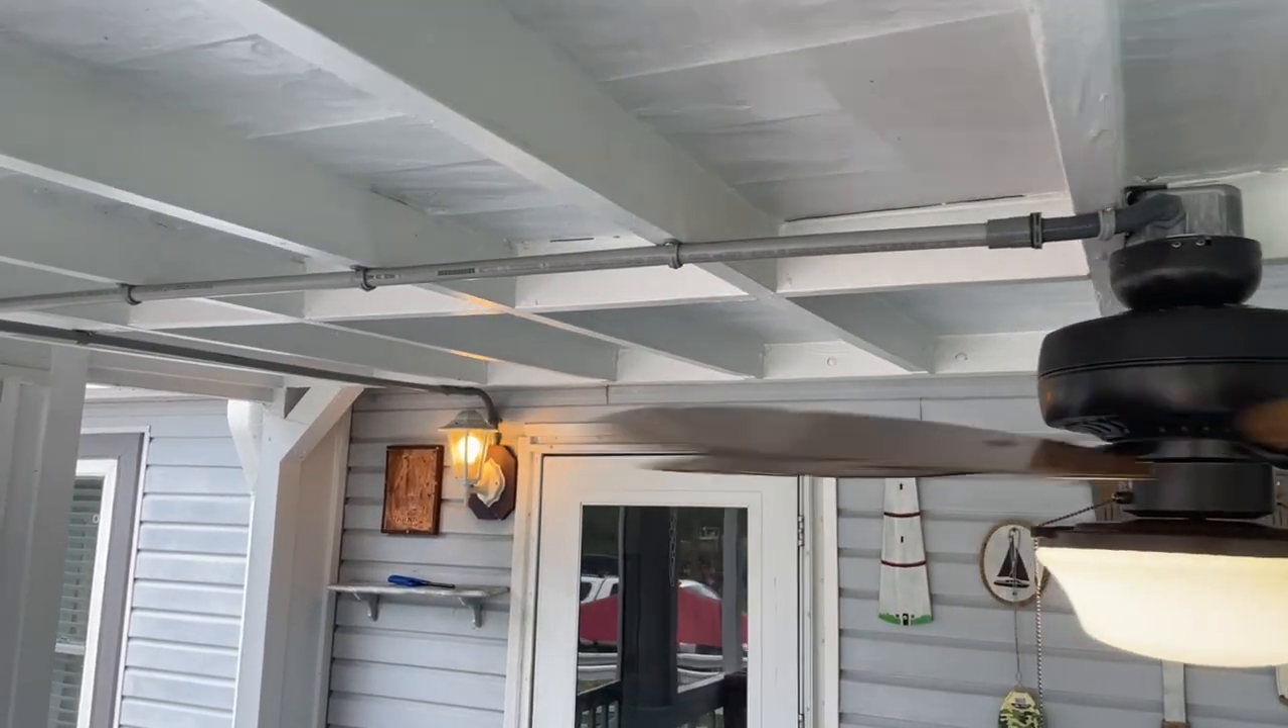Okay, so we're done. The ceiling fan is mounted with the ceiling box. It runs across the ceiling with conduit over to the lamp over here on the wall.